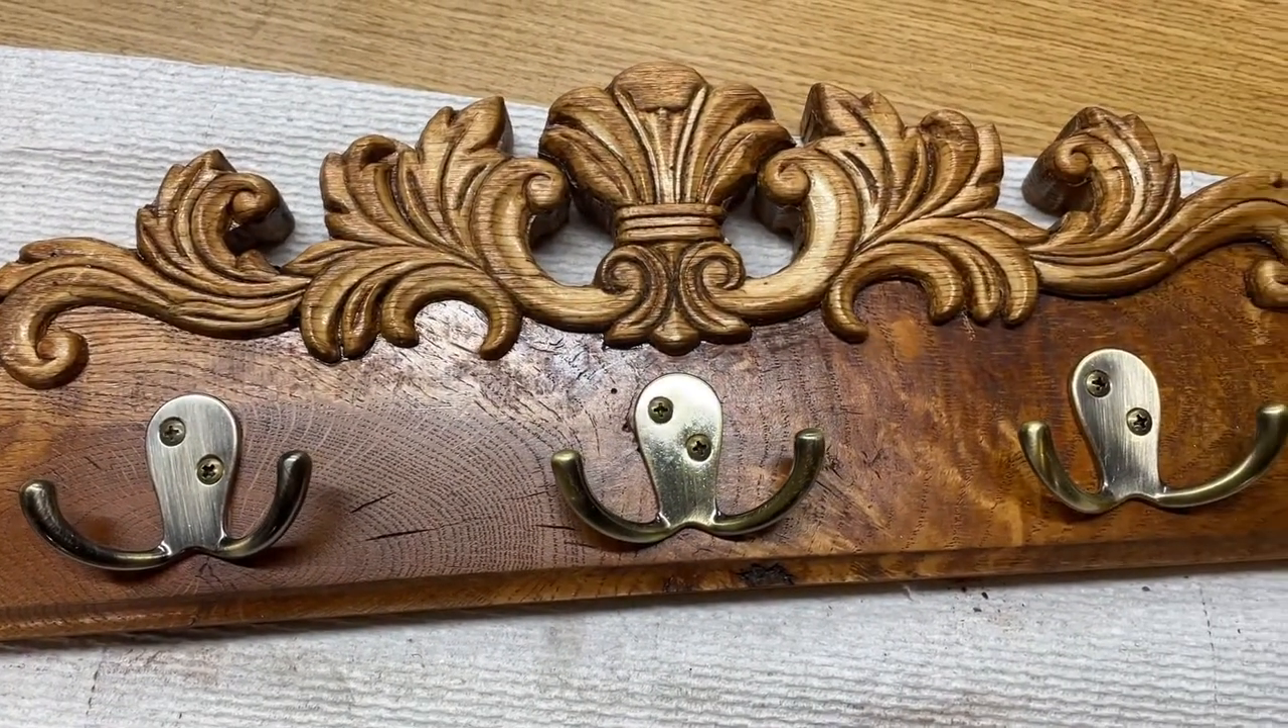So after assembling the hooks and putting the wax on, this is what it looks like.